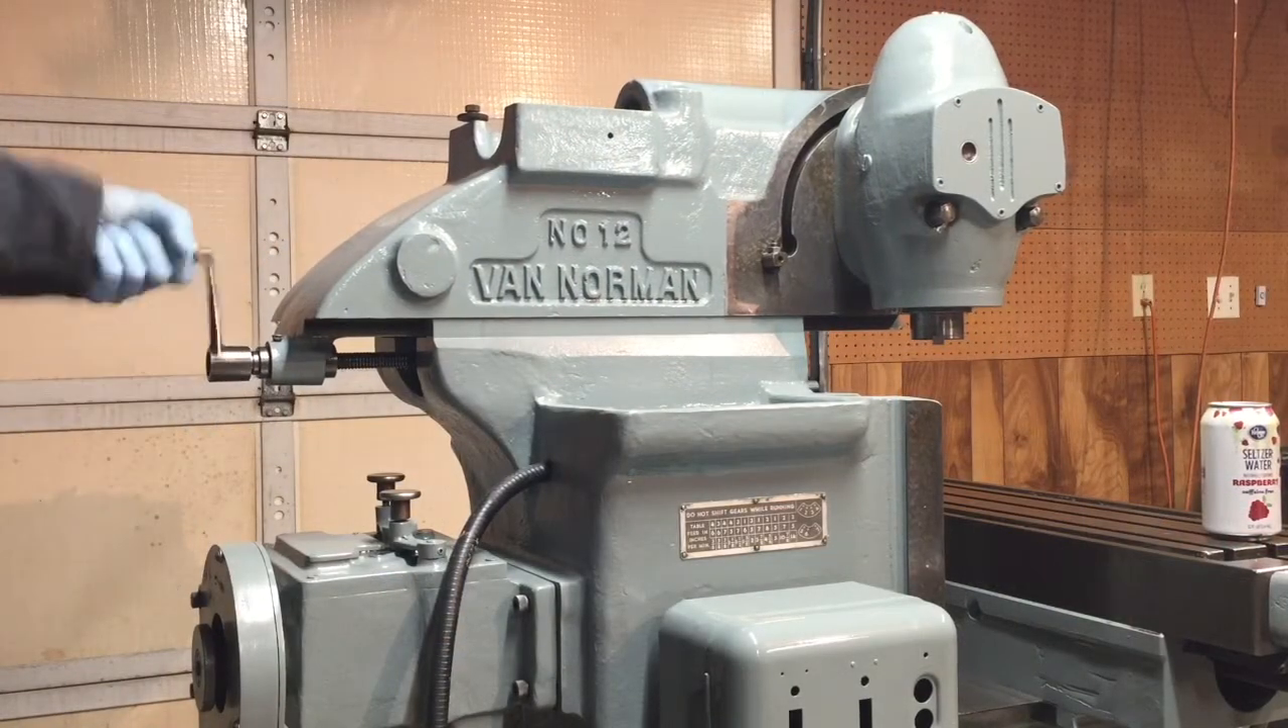I've got the RAM all installed. You can crank it back and forth.